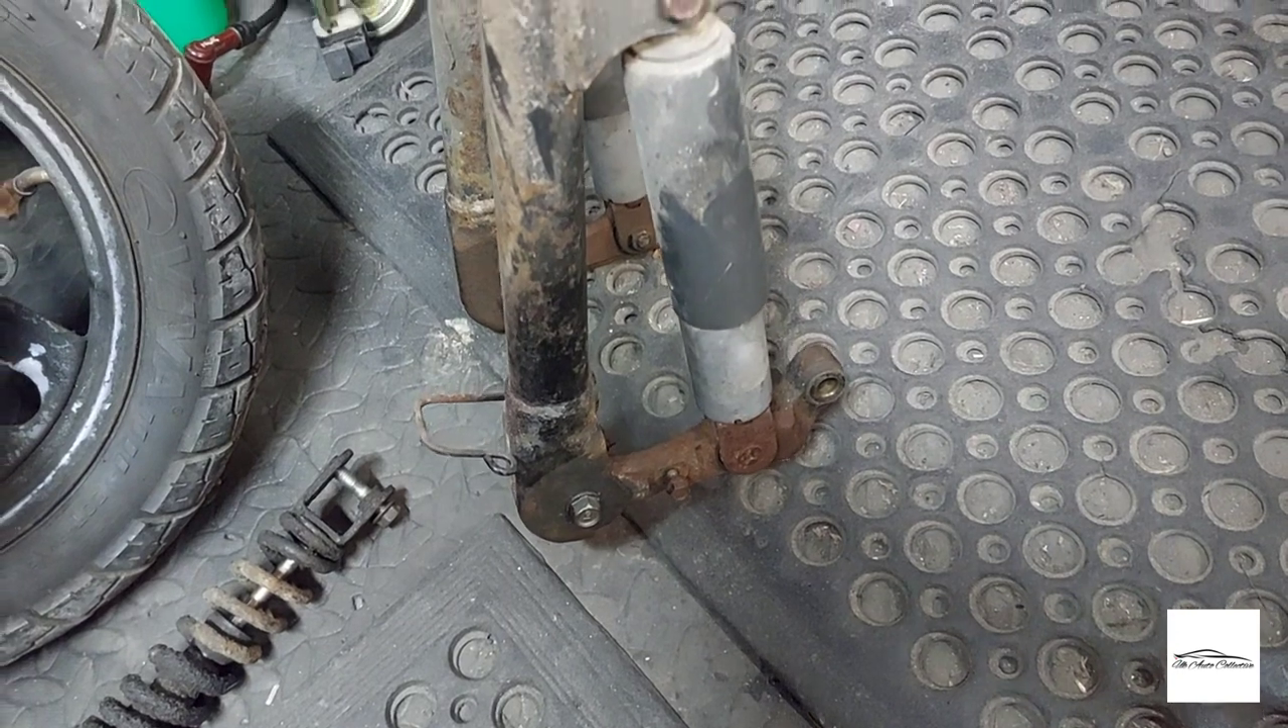These are the front forks I'm yet to dismantle these.